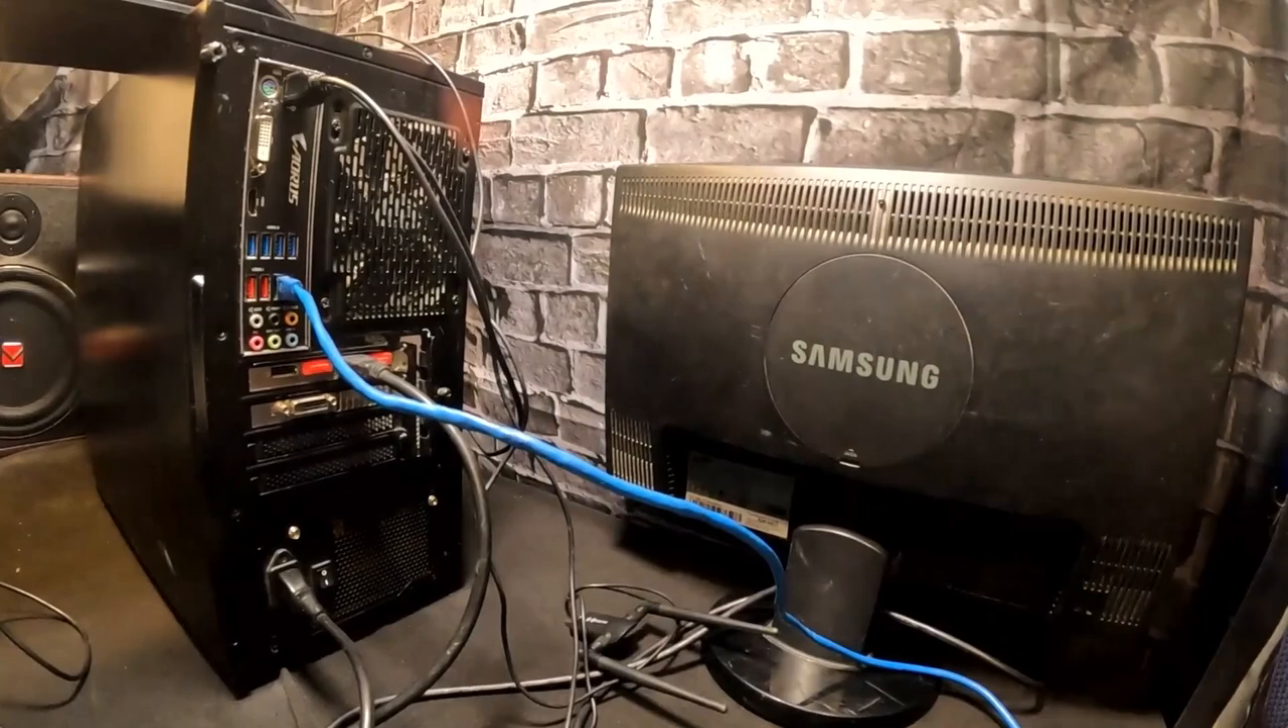I've got most of the main connectors up.